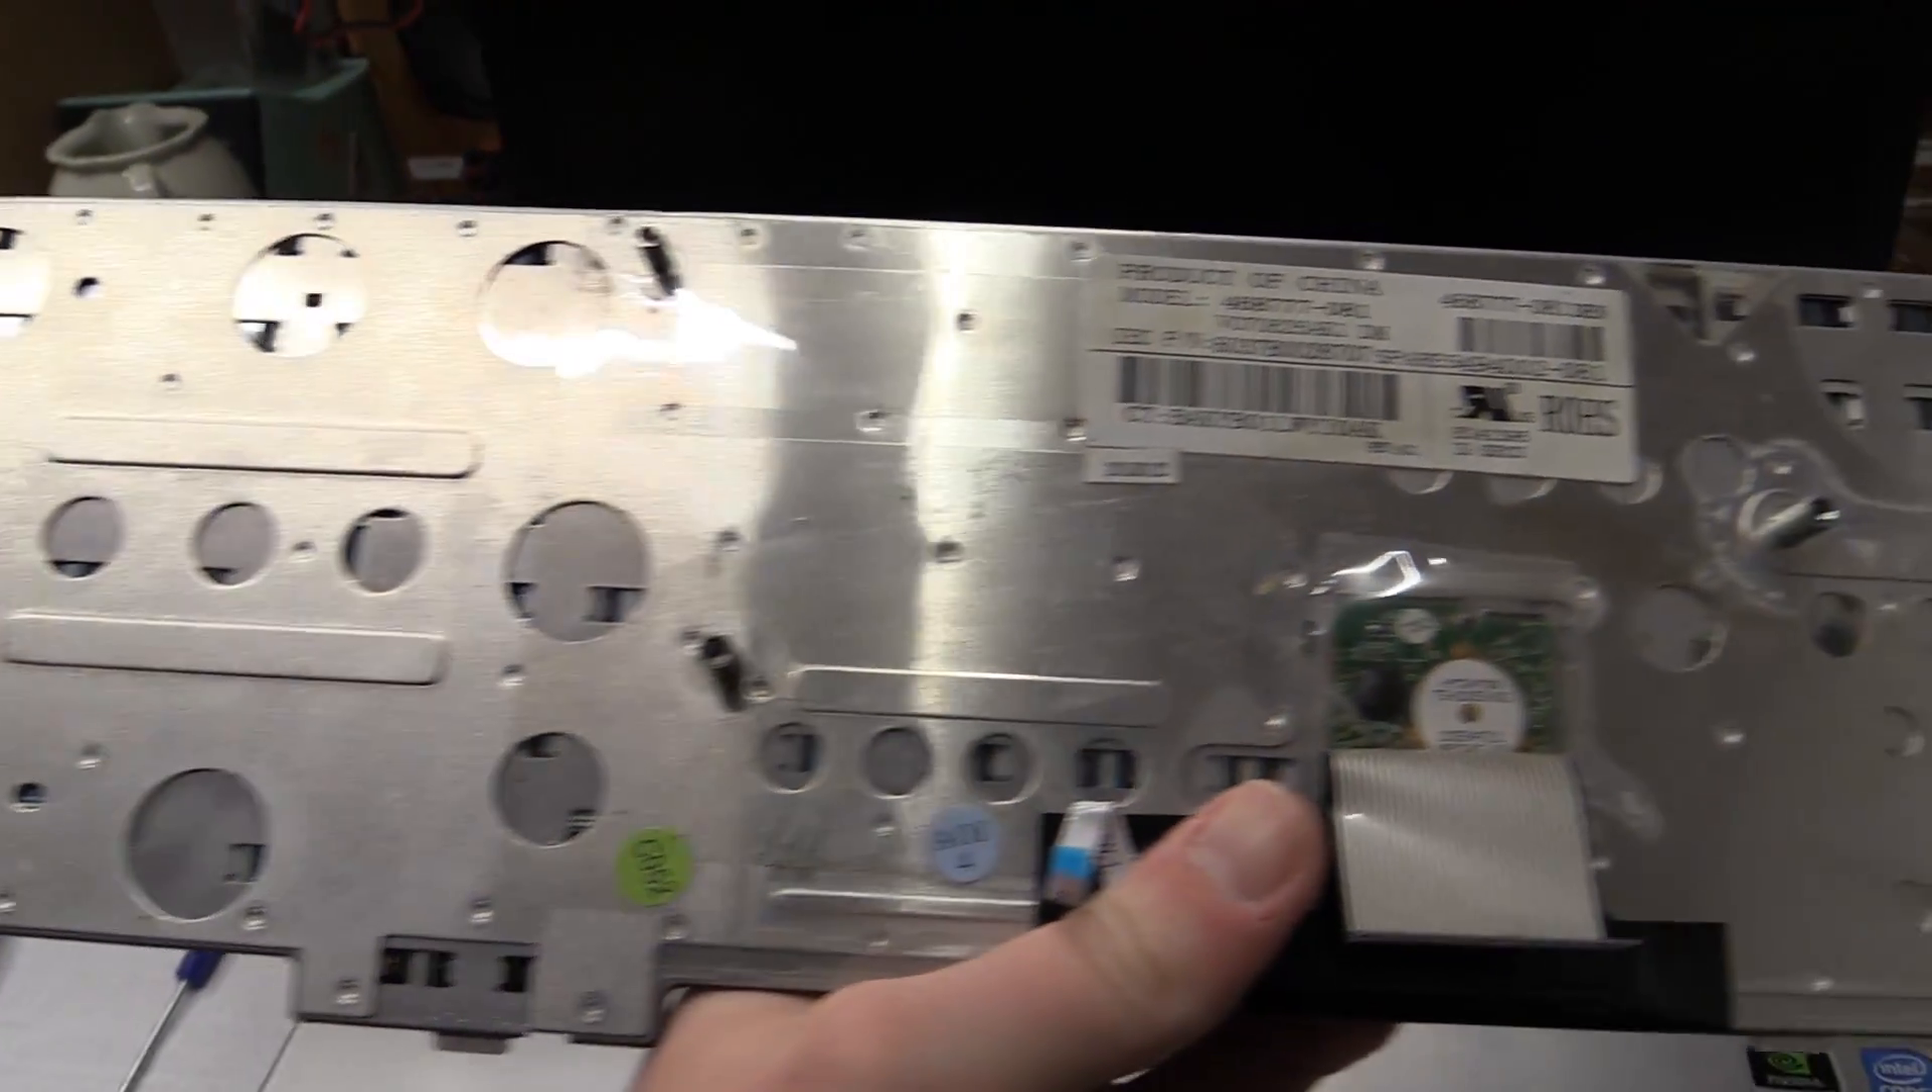Well the keyboard has been removed successfully.